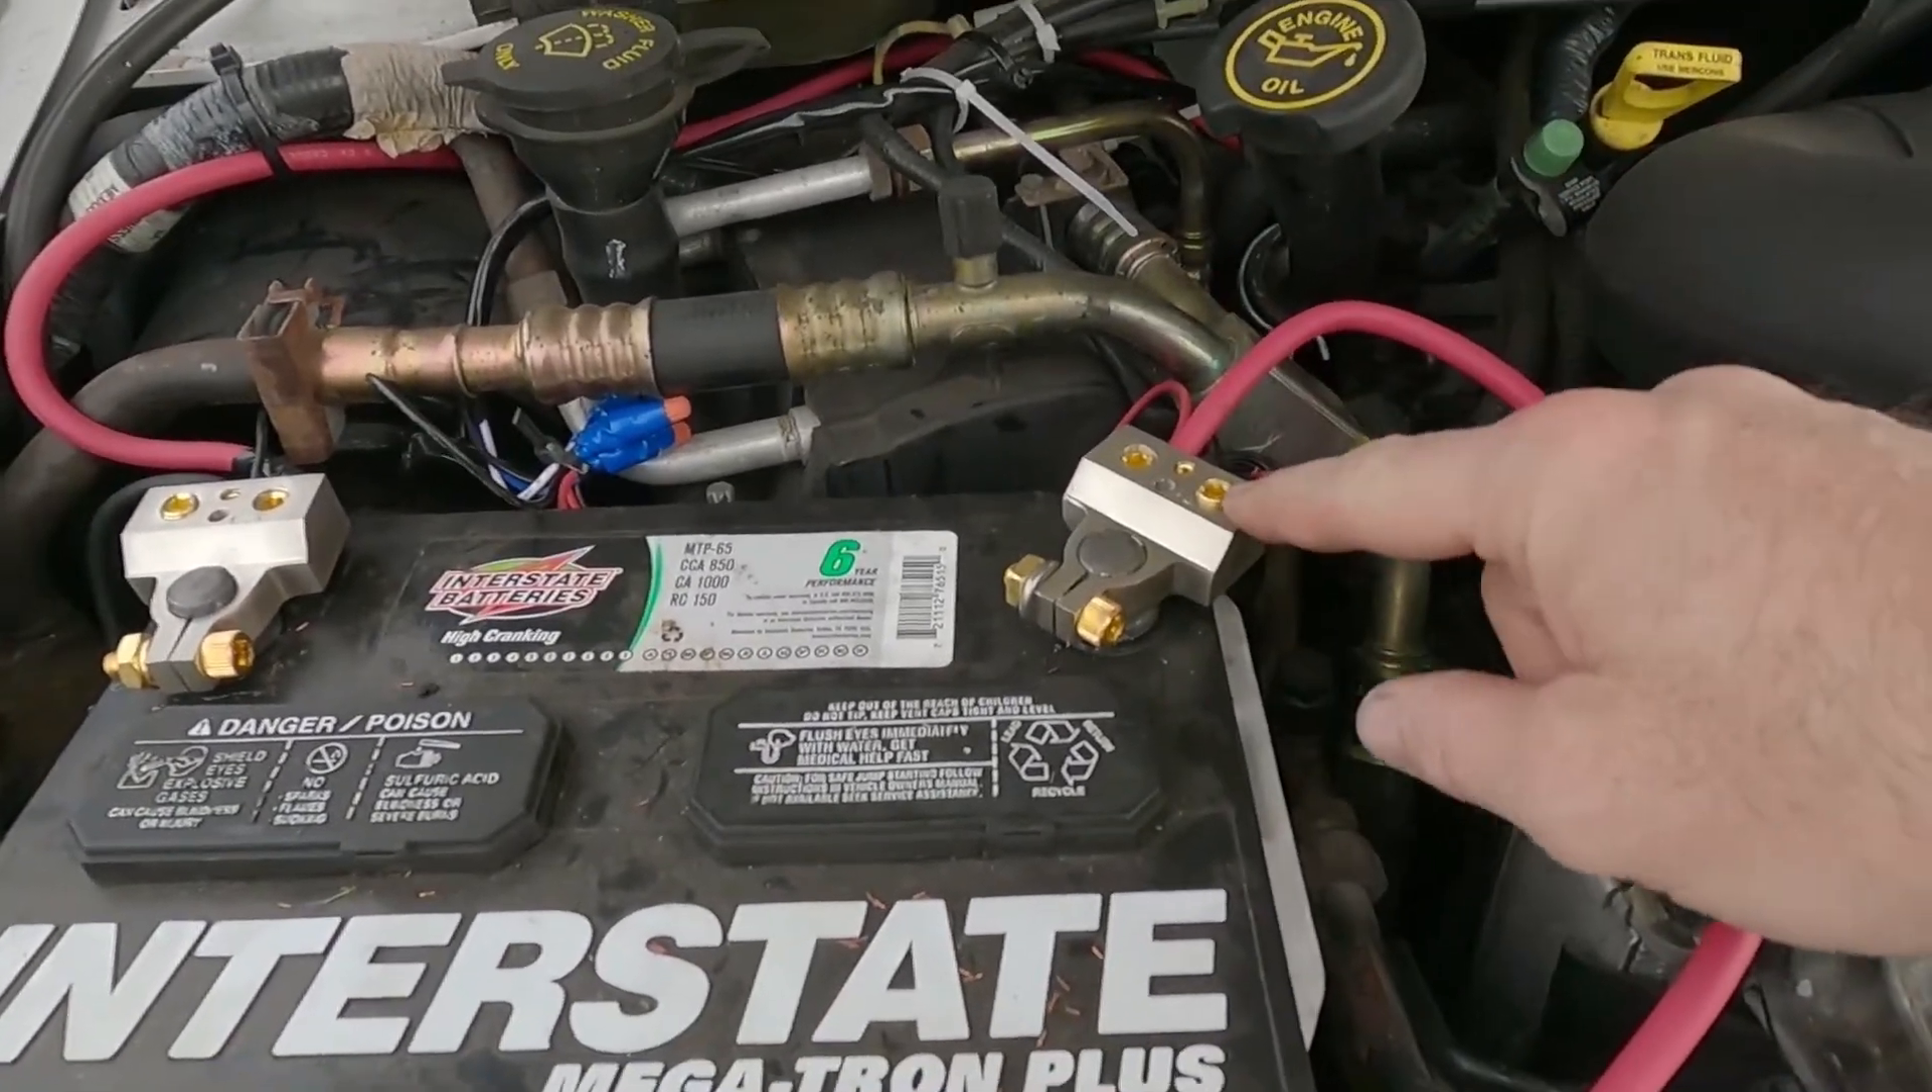Okay so you can see here i've got the two different cables so i changed out my battery cable ends and these are pretty awesome.